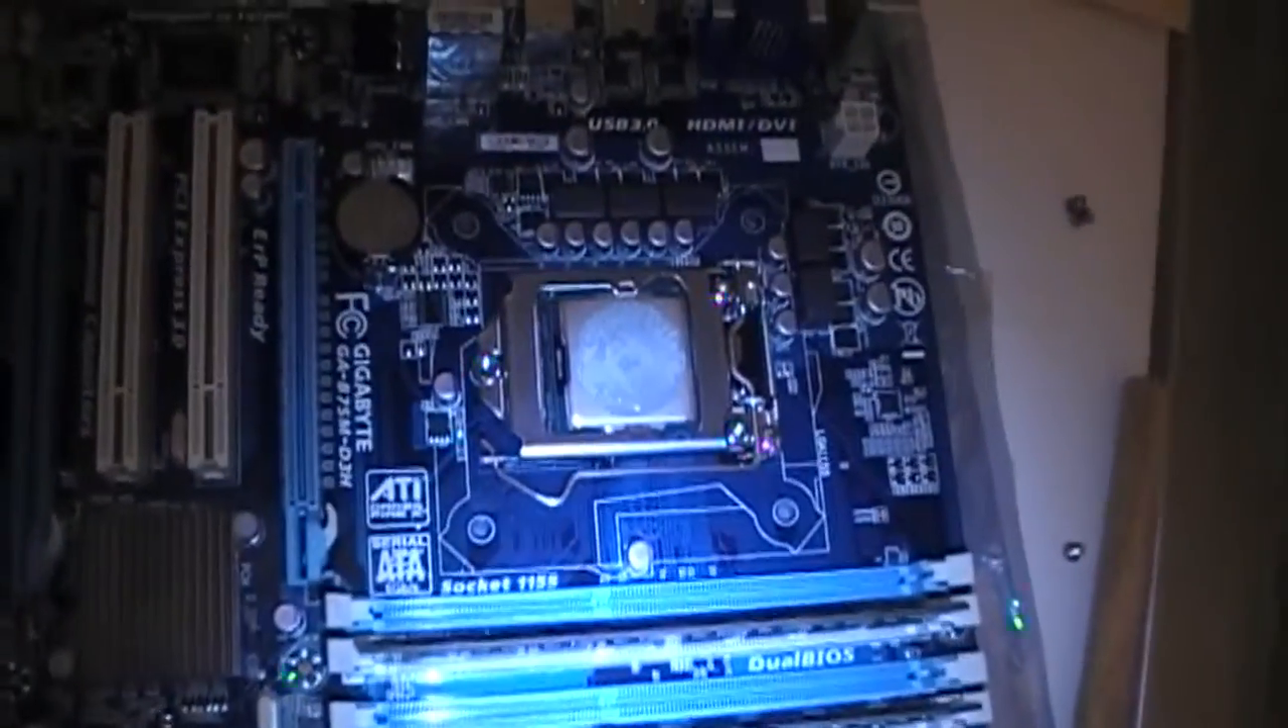And this is our Pentium system with processor already installed.